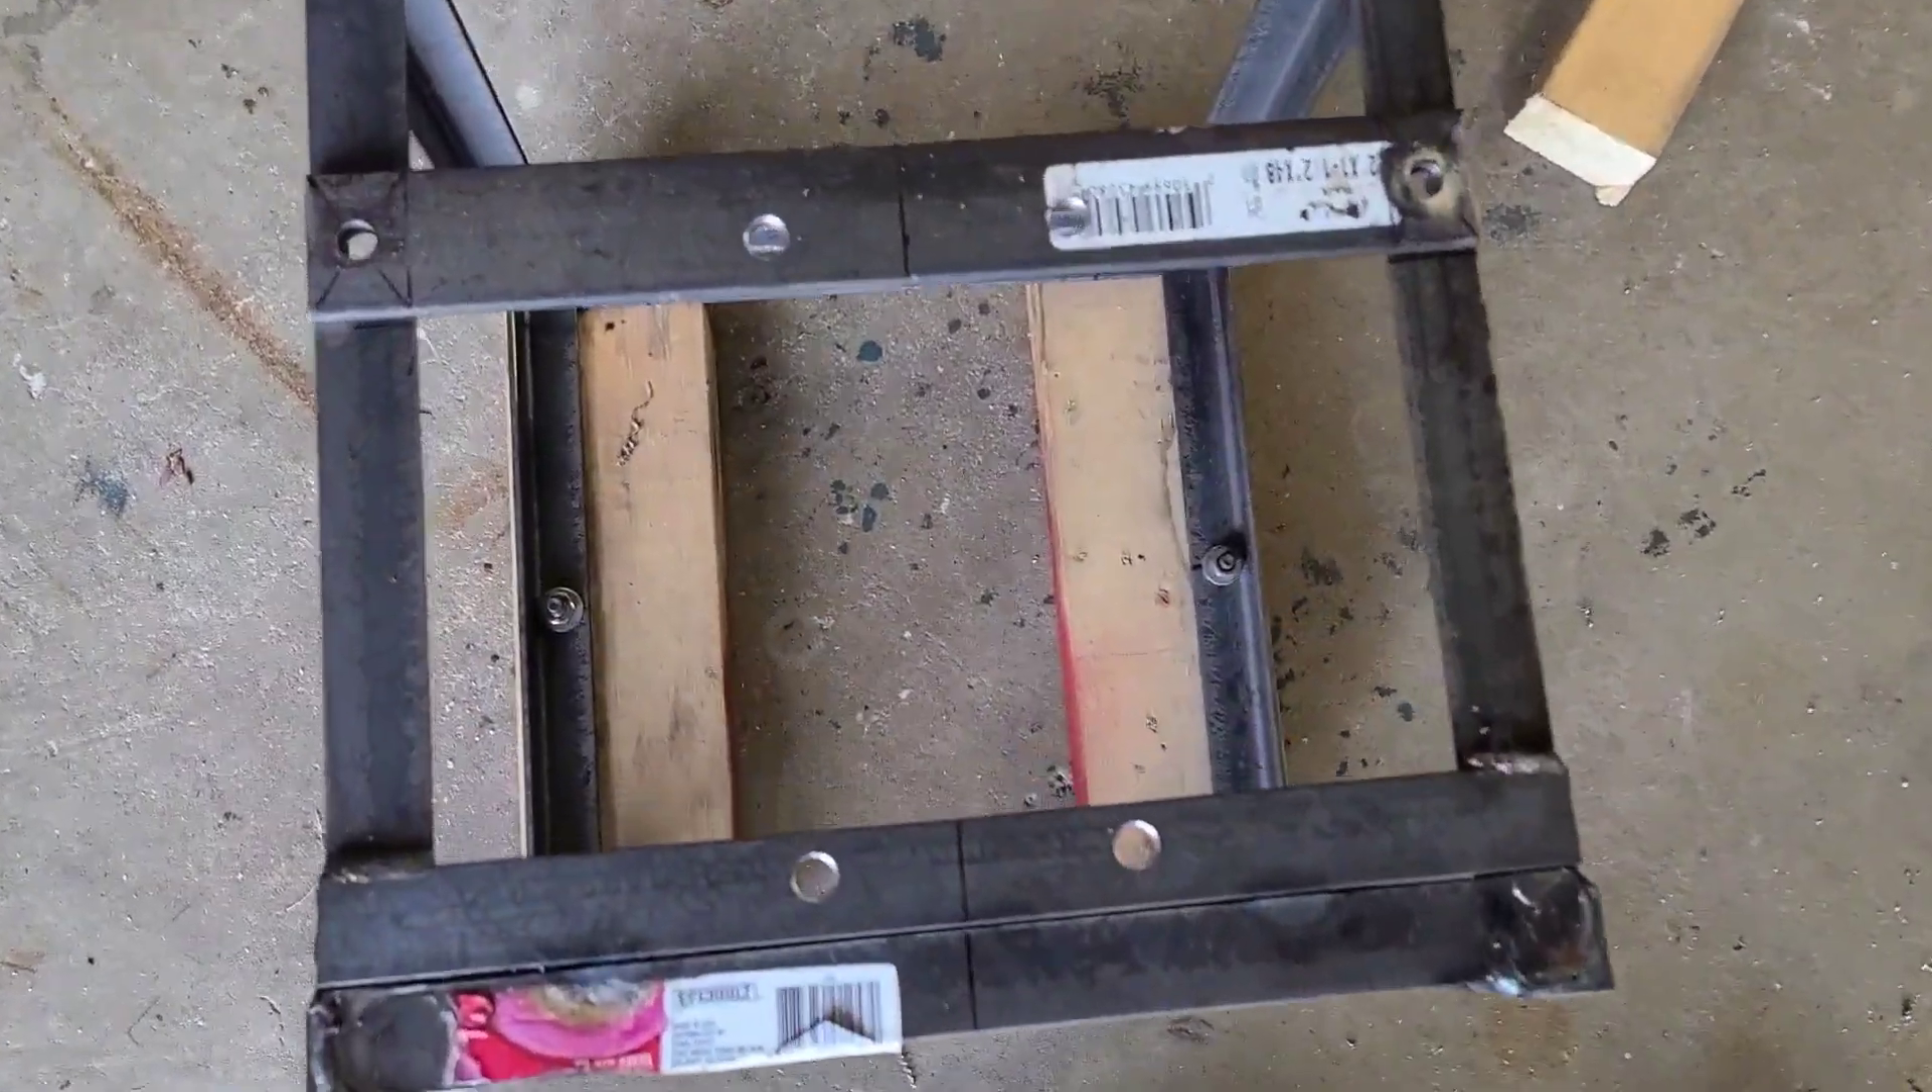I bolted in the pieces of wood.